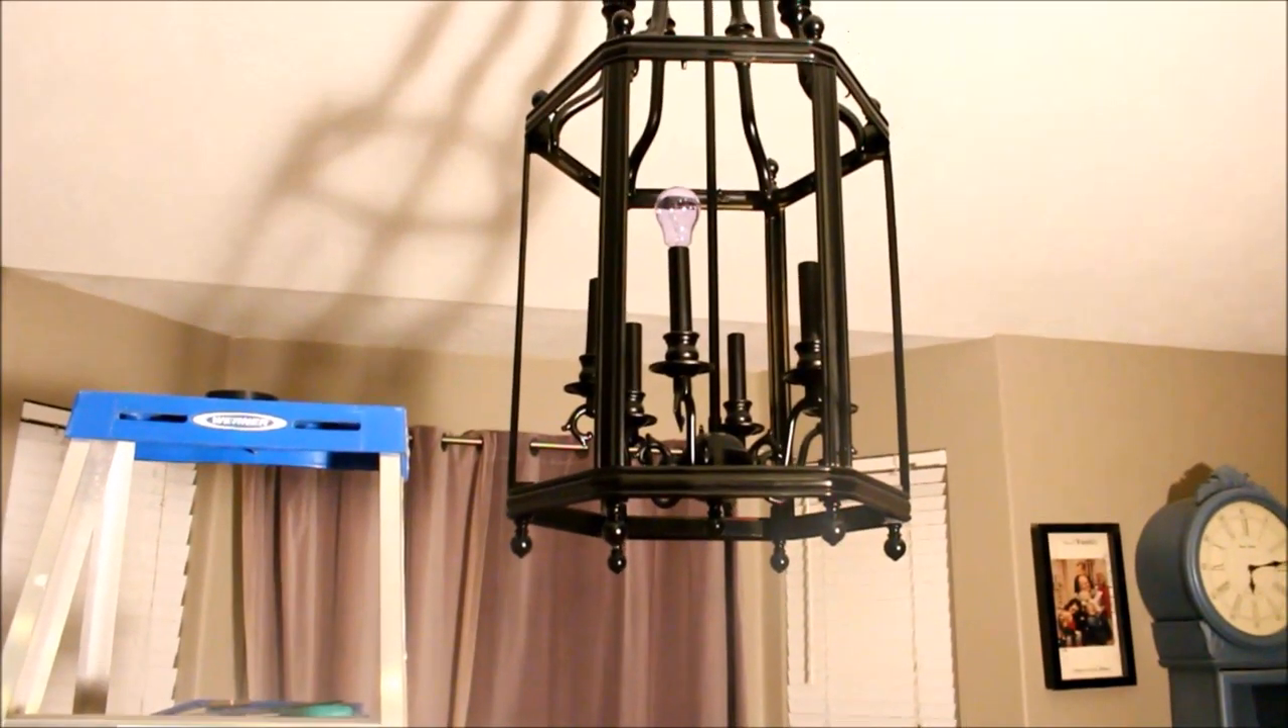And then we'll put the rest of the bulbs in and we'll be done.